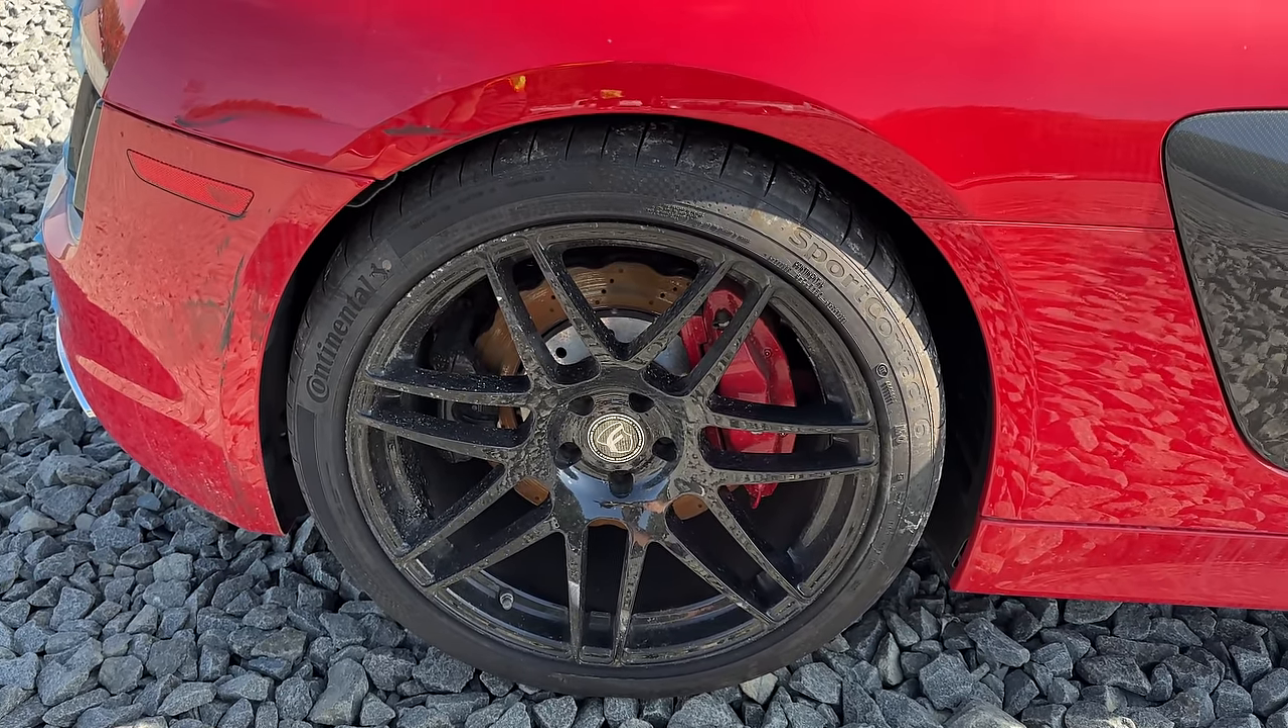You can see that the rear wheel is not even centered in the wheel opening.